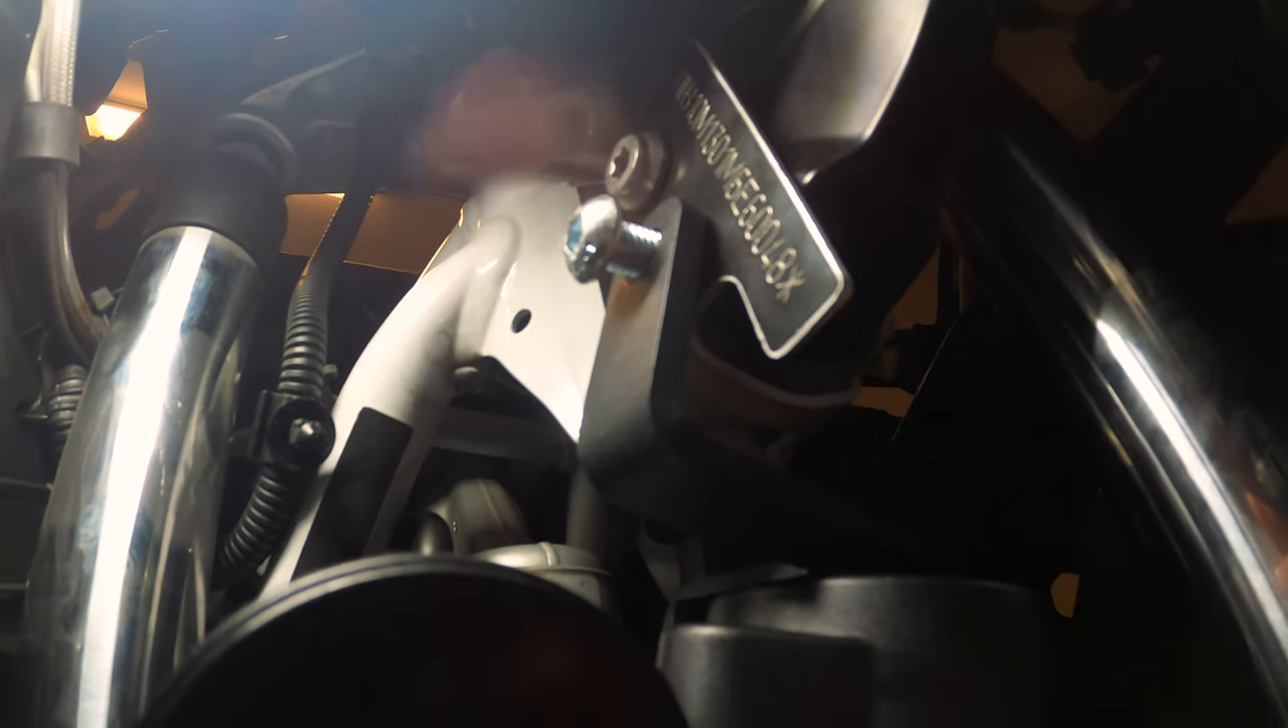That is the mount attached to the bike. Now it's just a matter of tightening that screw.